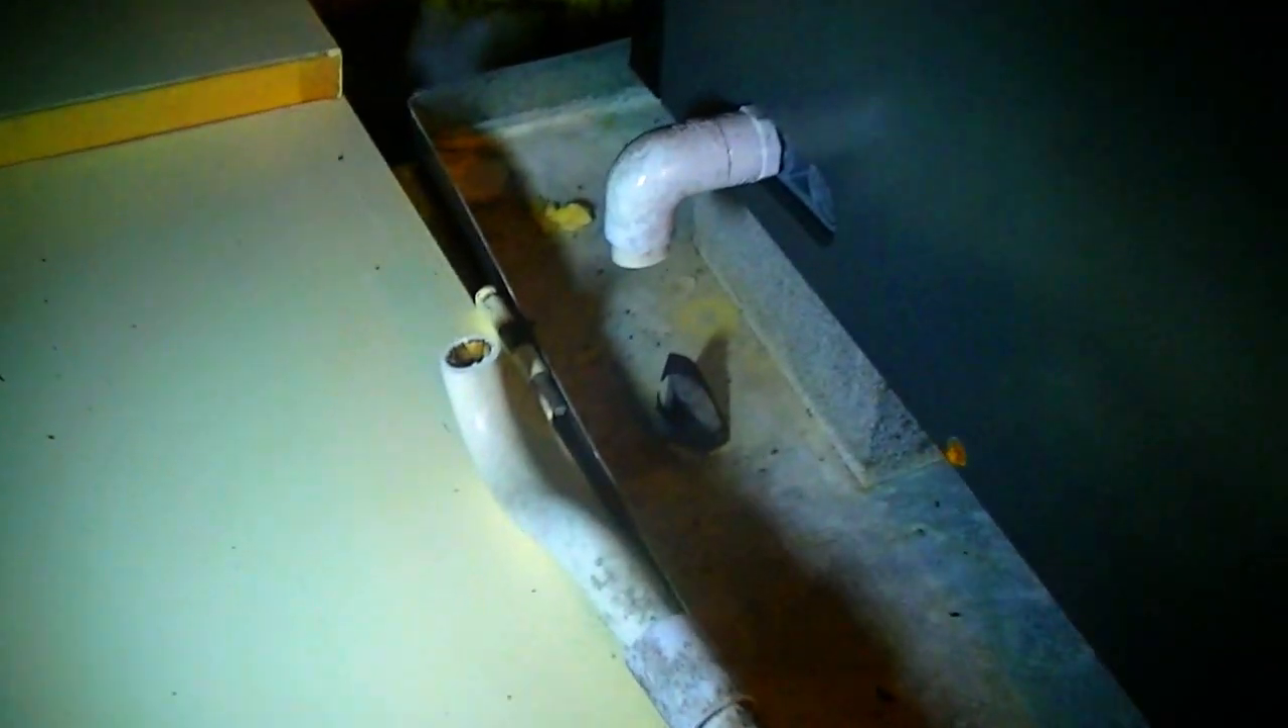We have our drain disconnected here and we'll probably replace the trap because it's full of some nasty items.